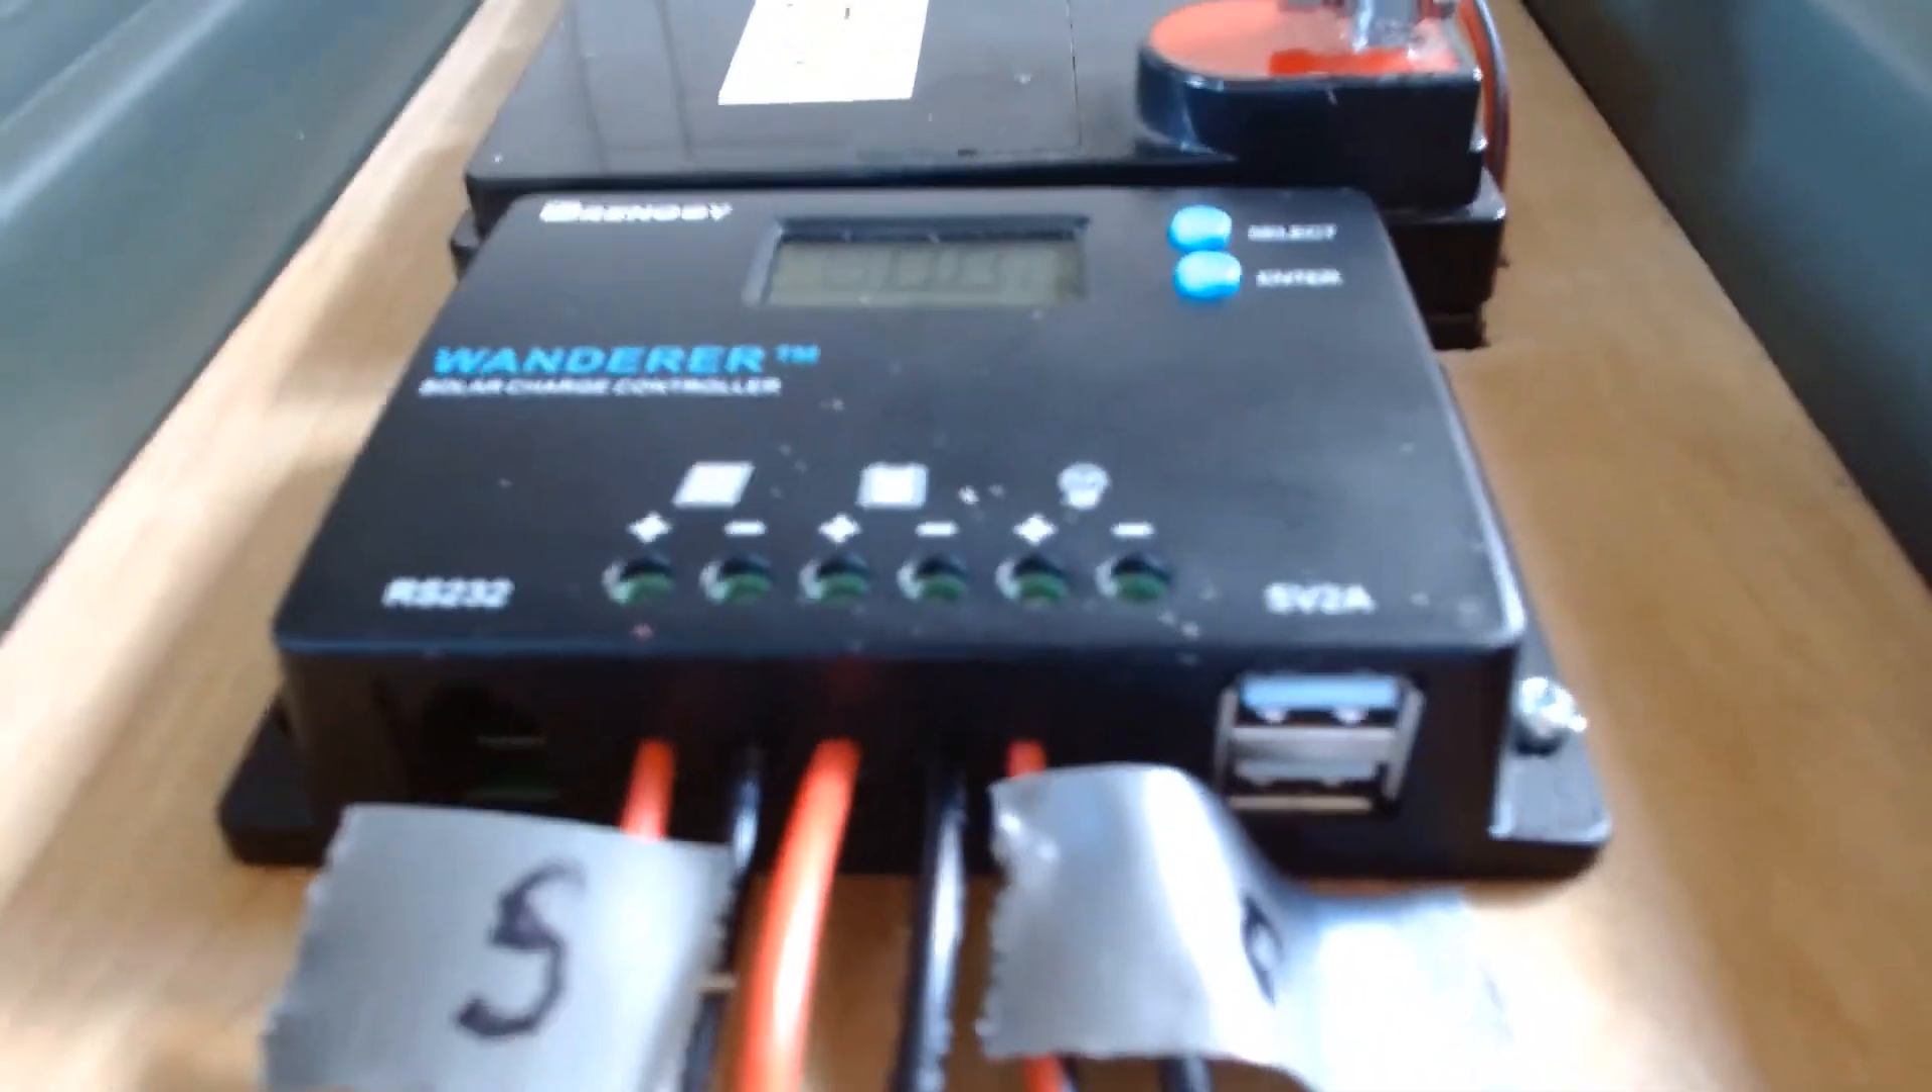You can see all the wires are hooked into the charge controller.